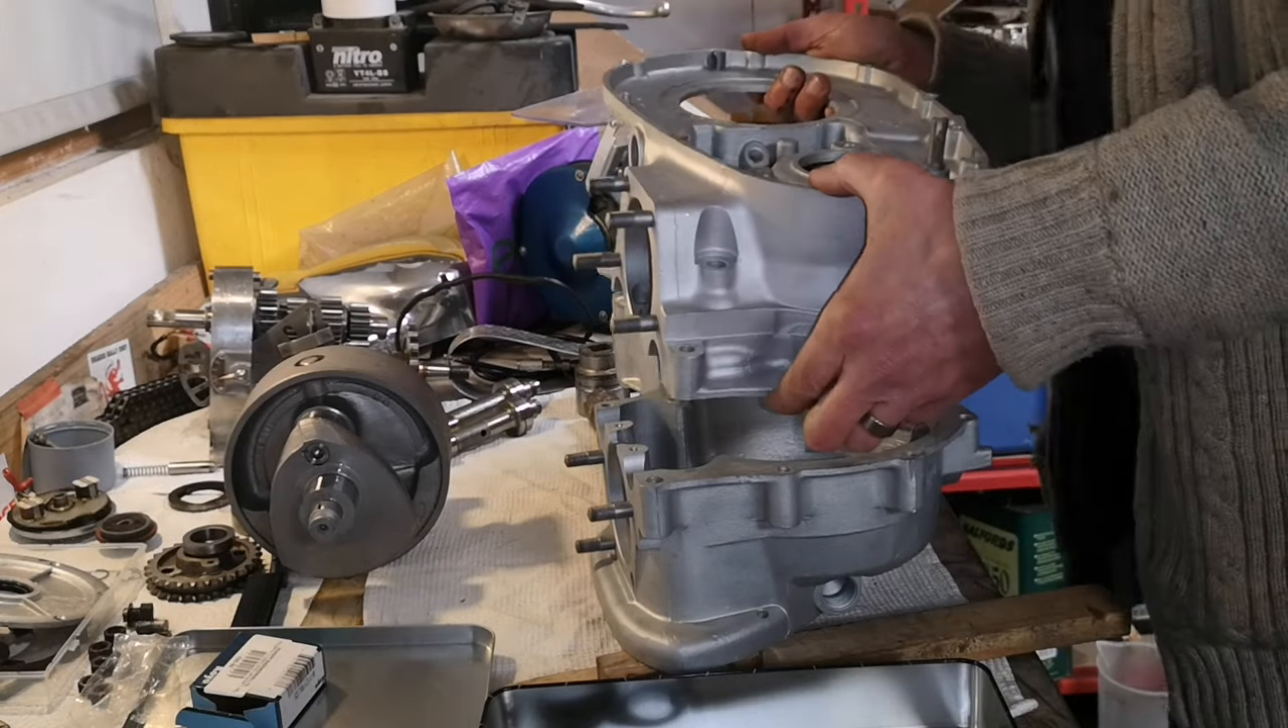I've got the crank to go in.